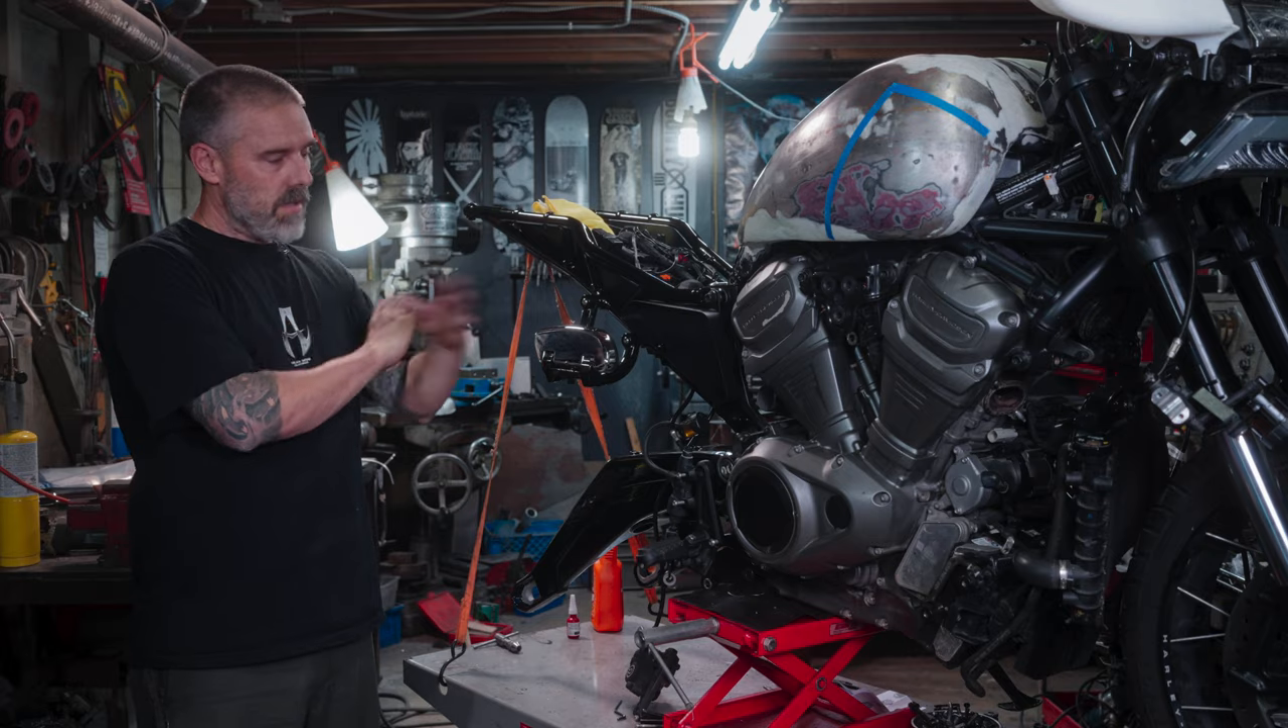As you can see, there's no exhaust on this thing right now.